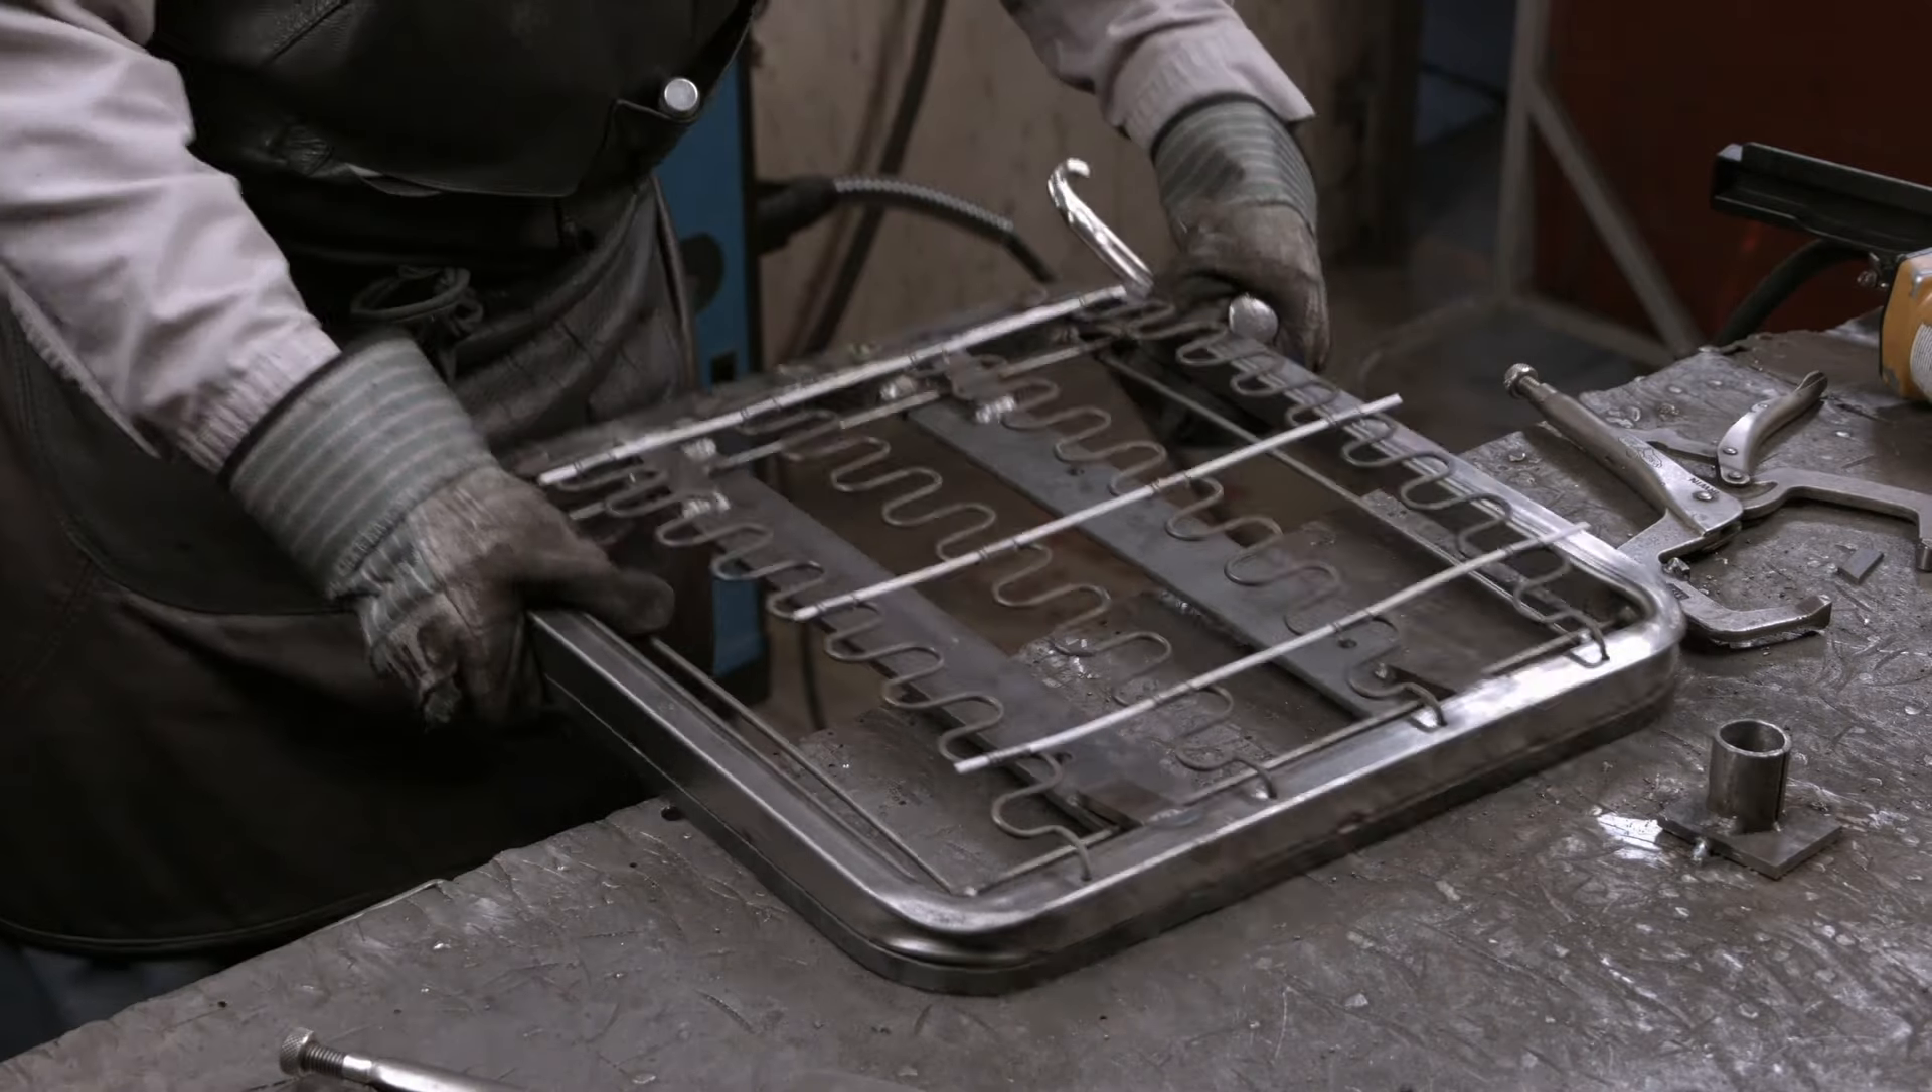For additional stability and support, rods are placed across the springs. These are clipped into place, completing the seat frame.